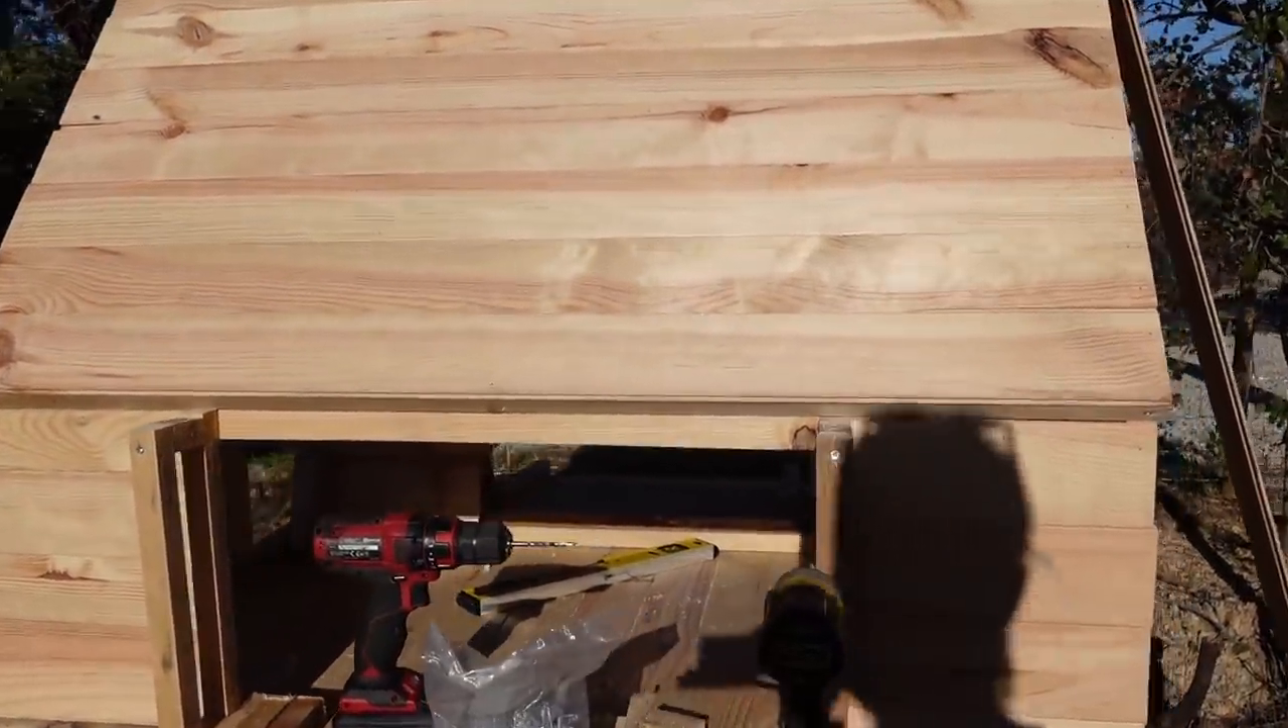I've got the roof on.